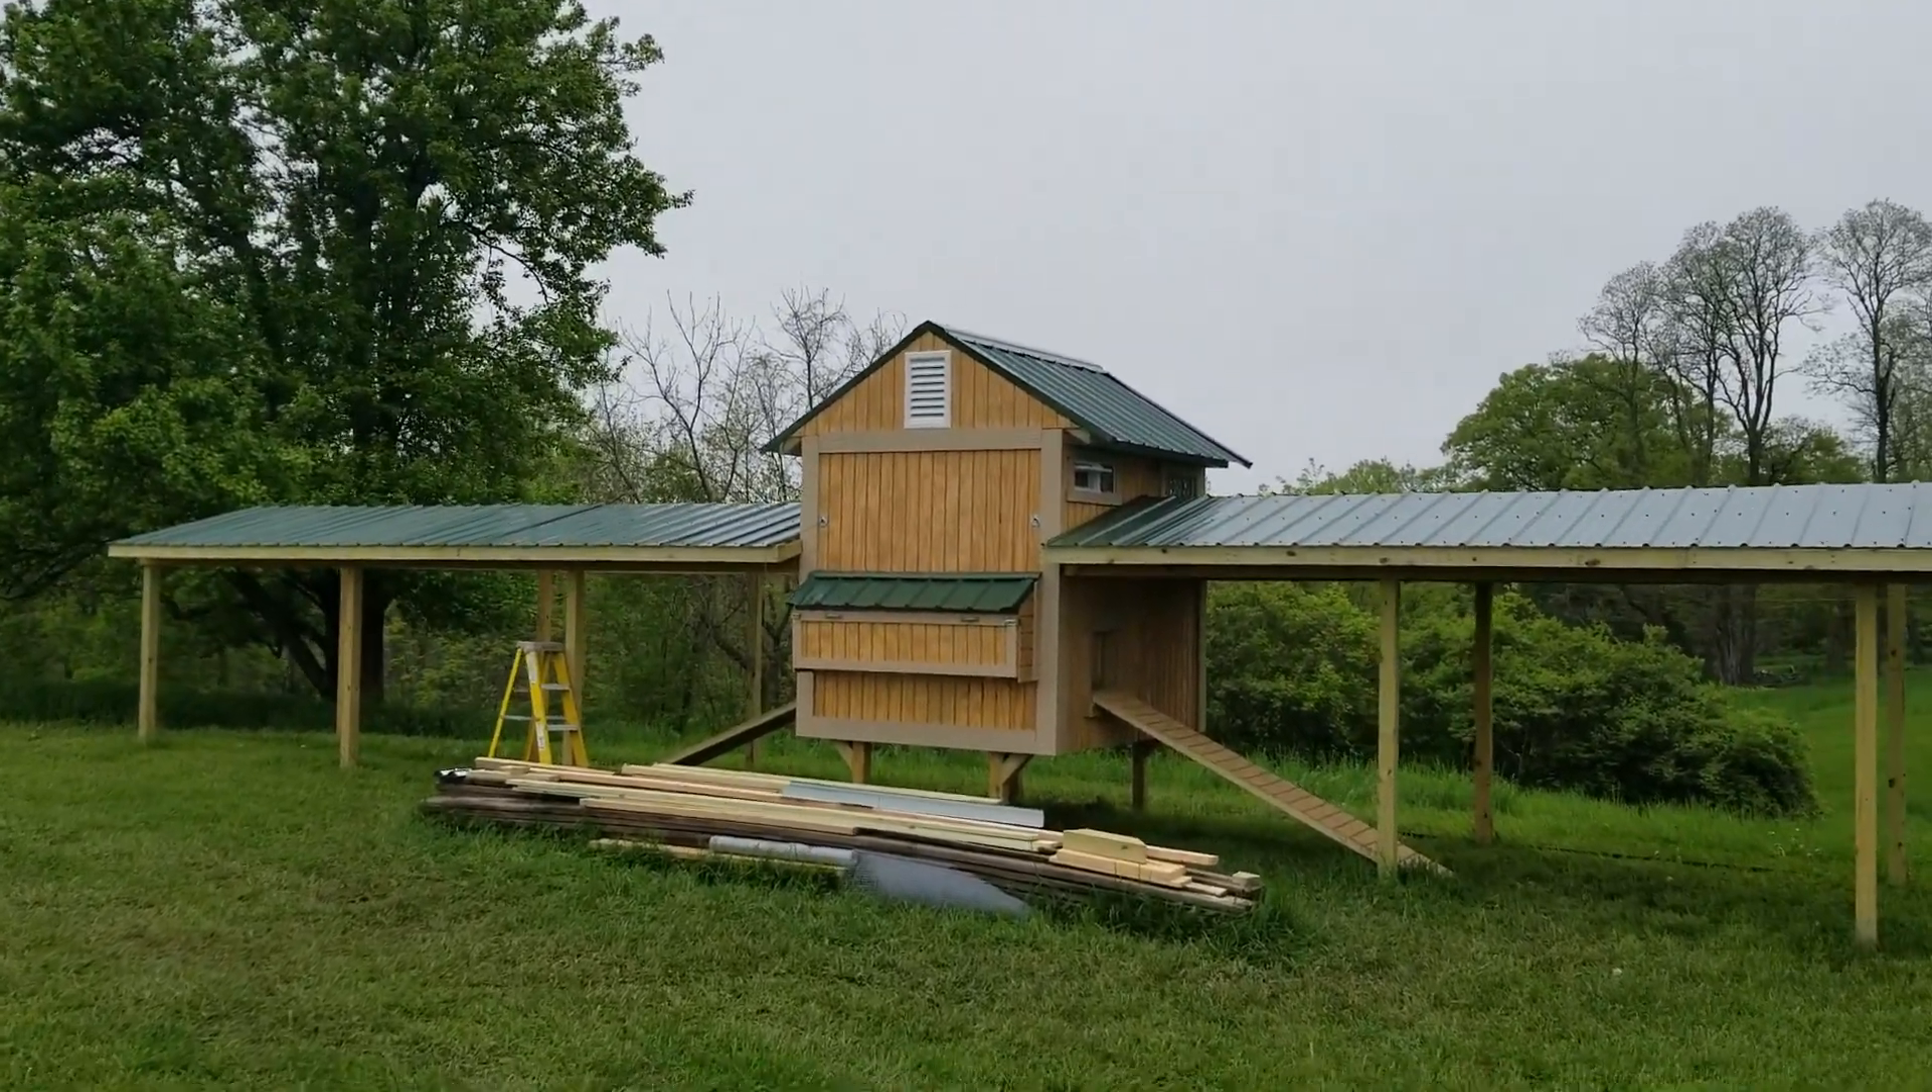So got the roof on all the way across here on the front.